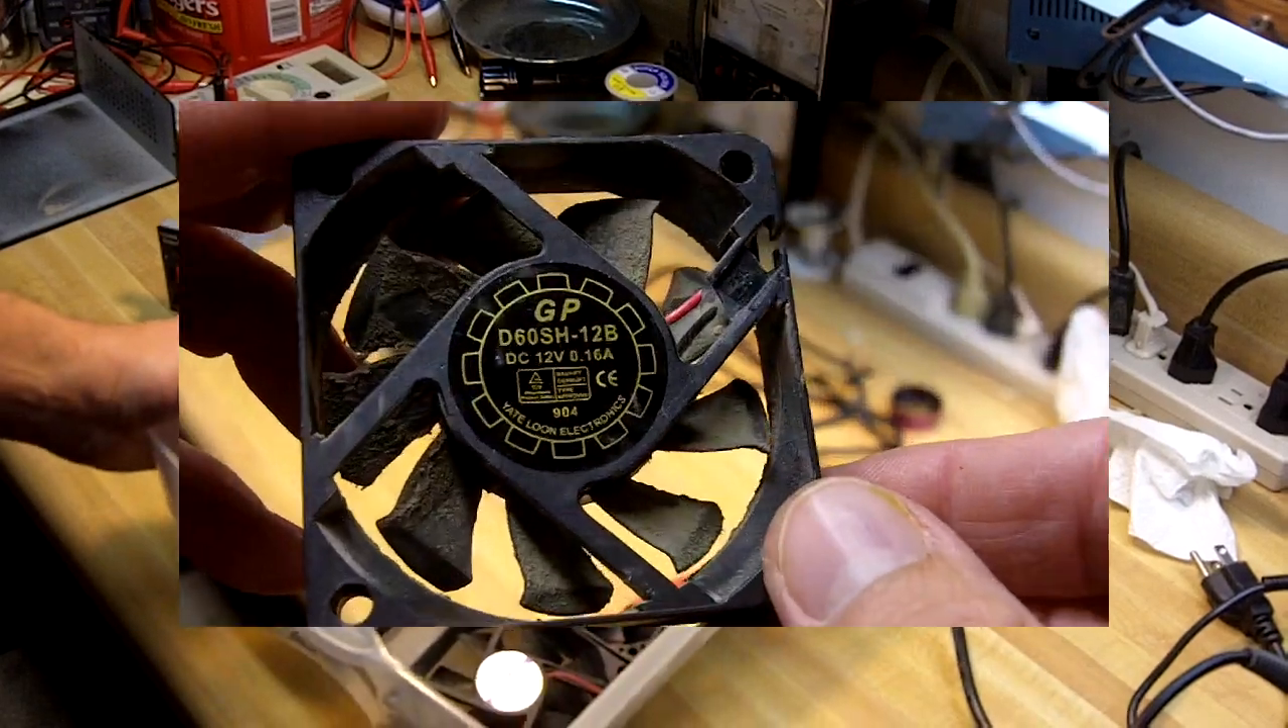Okay, I got the fan out.